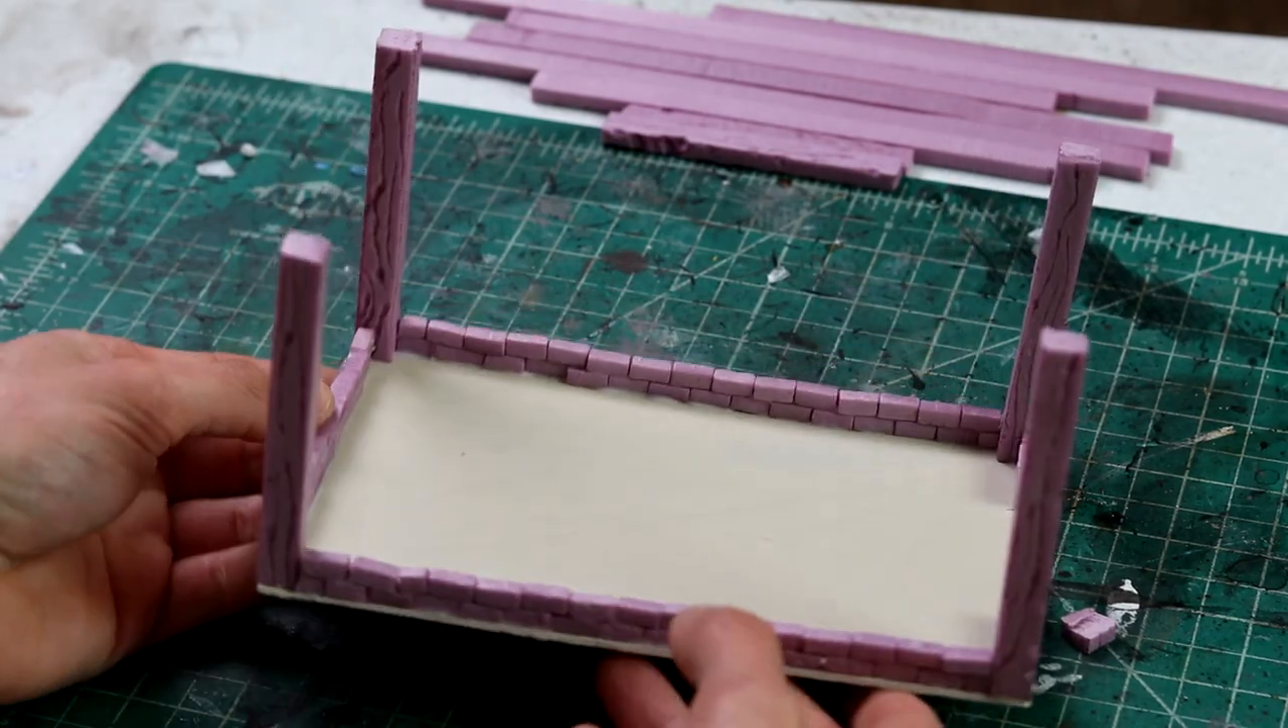From this point, we have a barn skeleton made up and now we must start filling it in with some wooden panels.